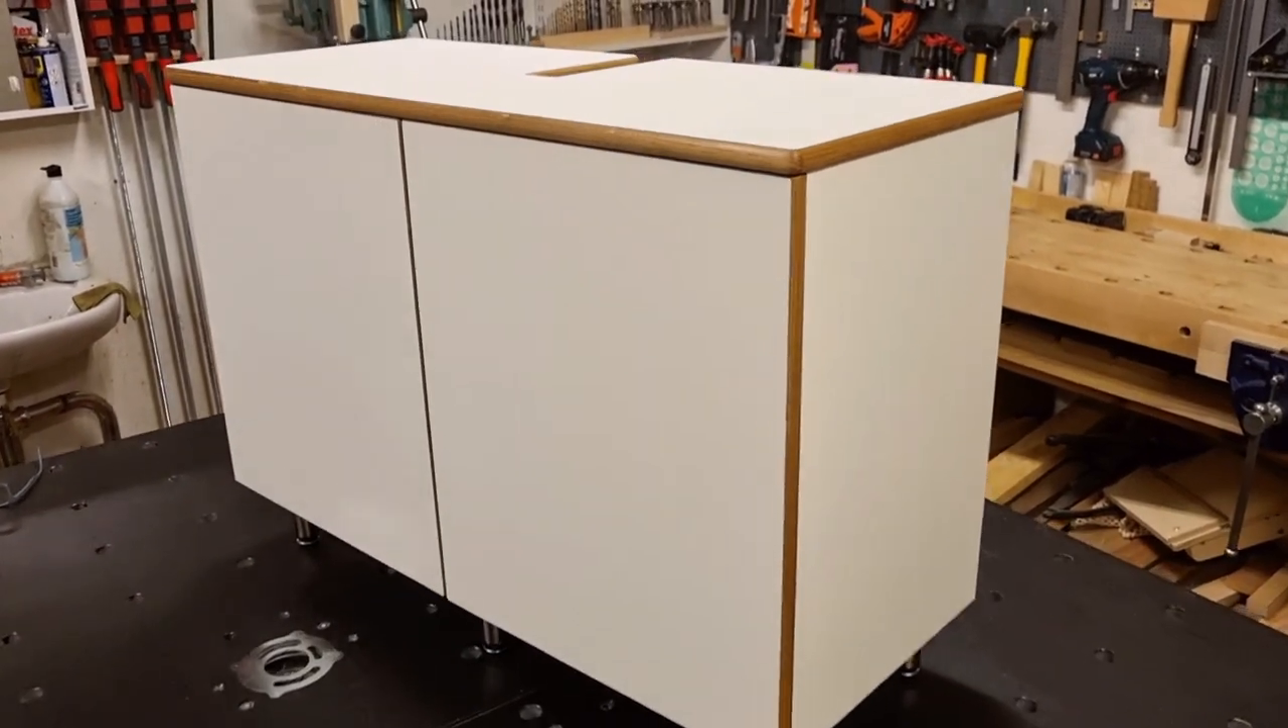The top is finished and complete and mounted onto the rest of the cabinet that looks like this now.